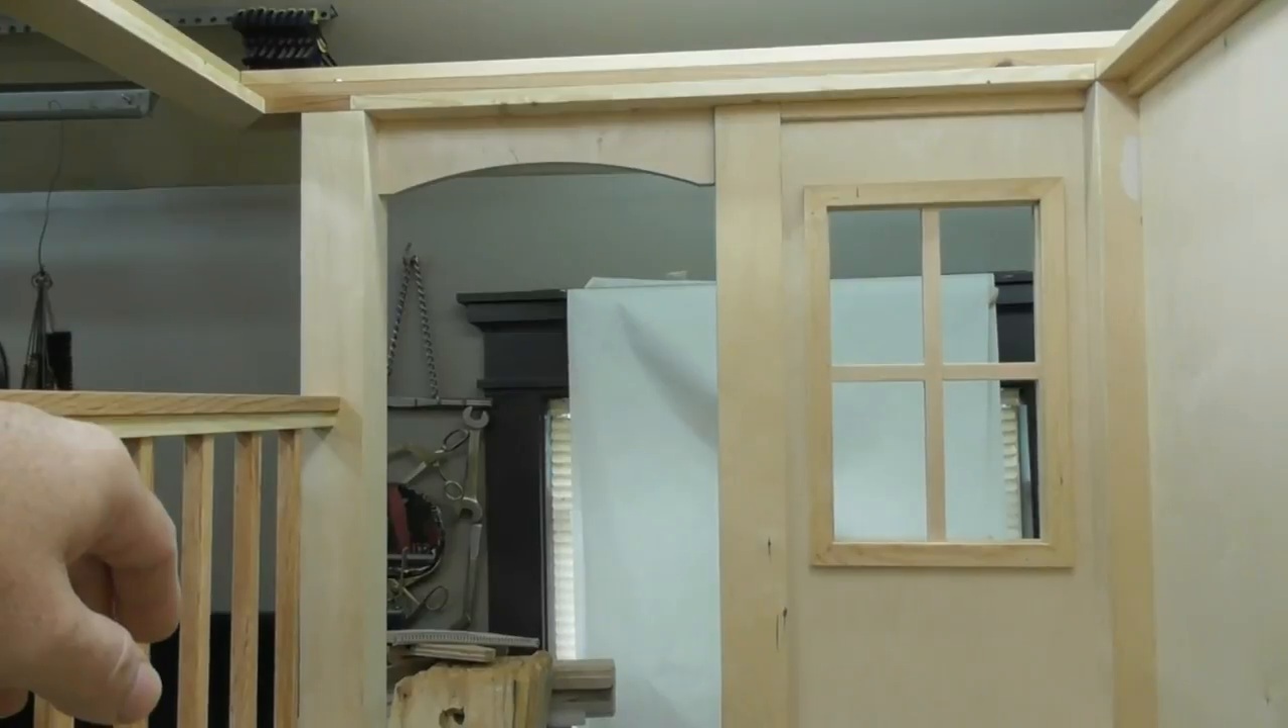All right I've got the arch fit everything's looking good there.